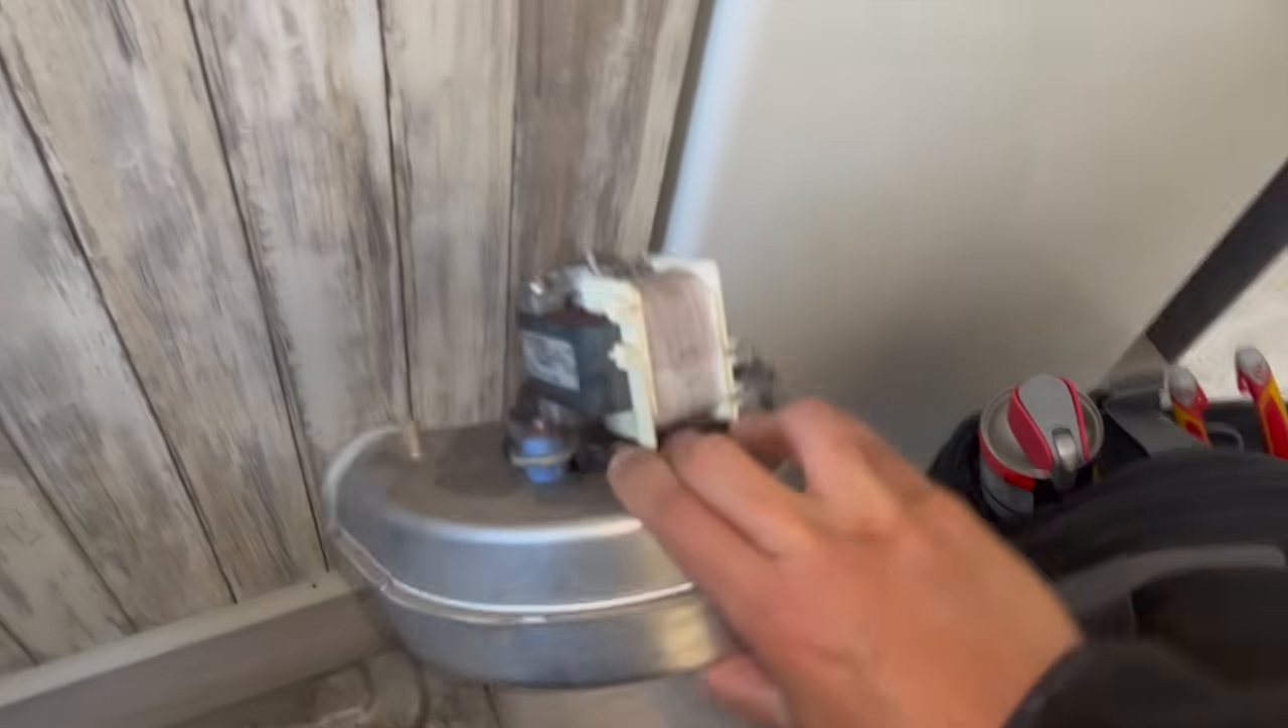And that is our faulty fan out.